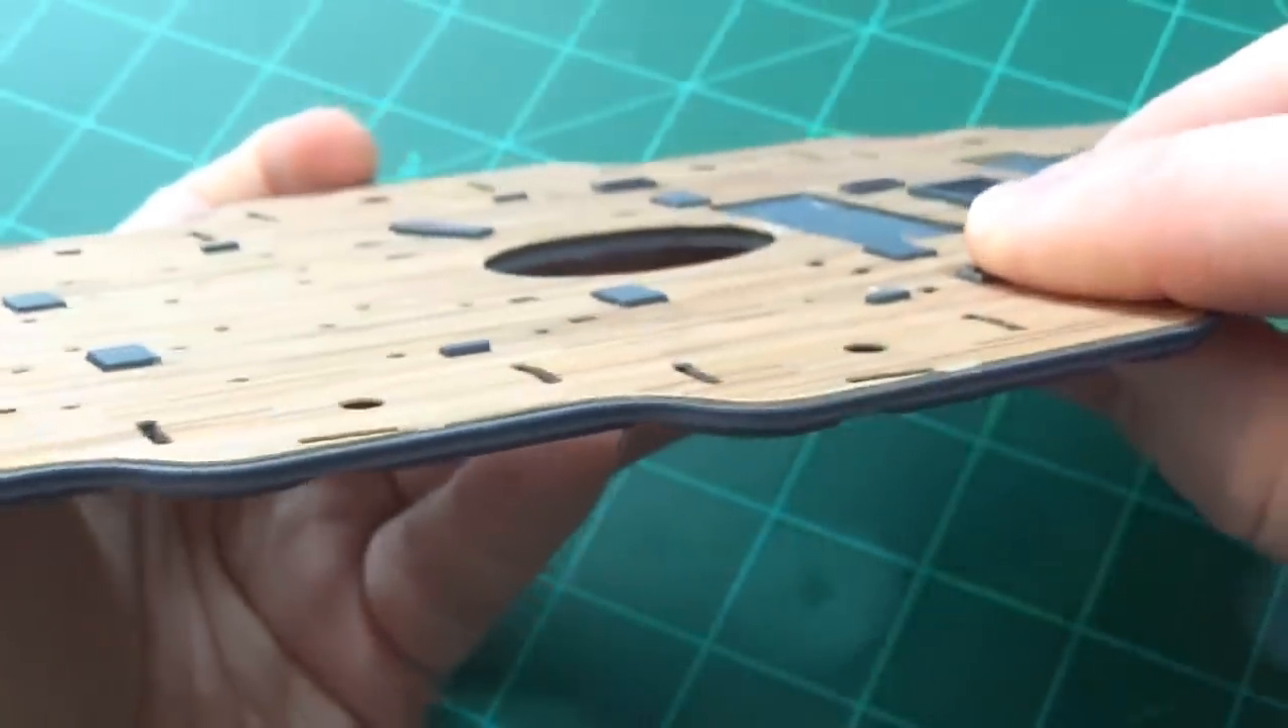I had zero trouble with the edge of the deck. That is 100 % glued down, nice and flat, no trouble at all.